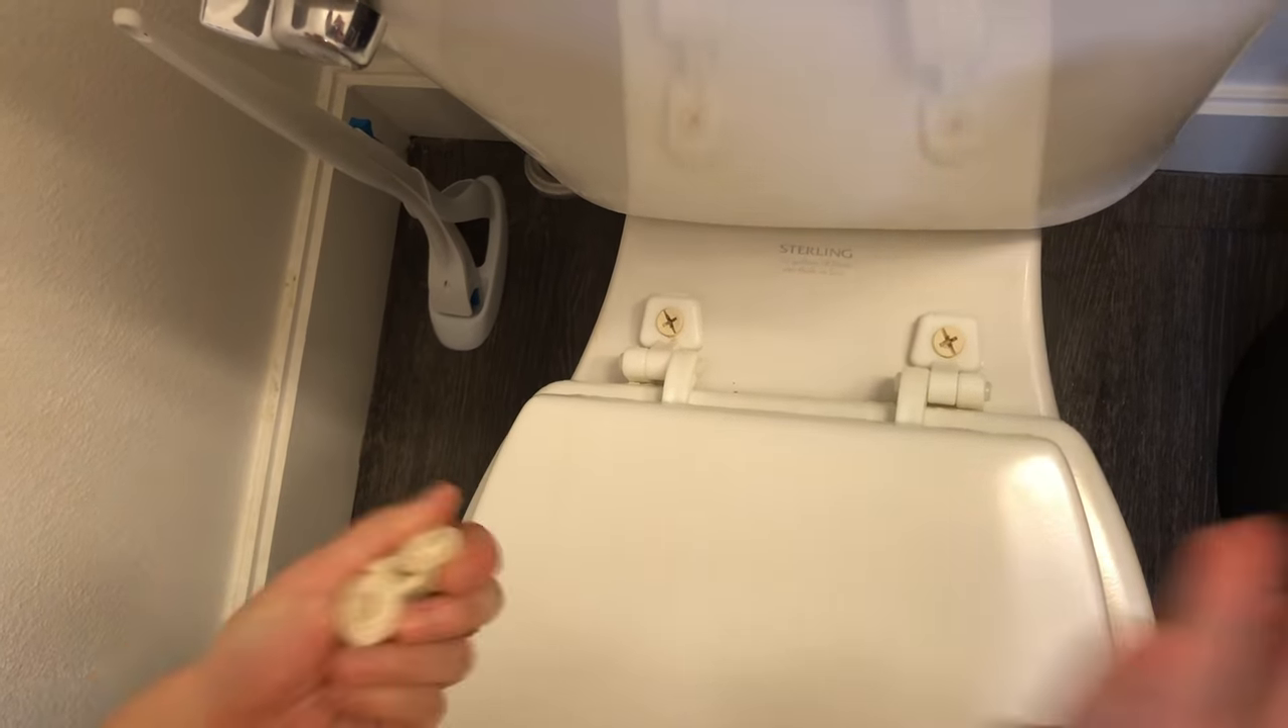So as you see, I just put the screws back in.